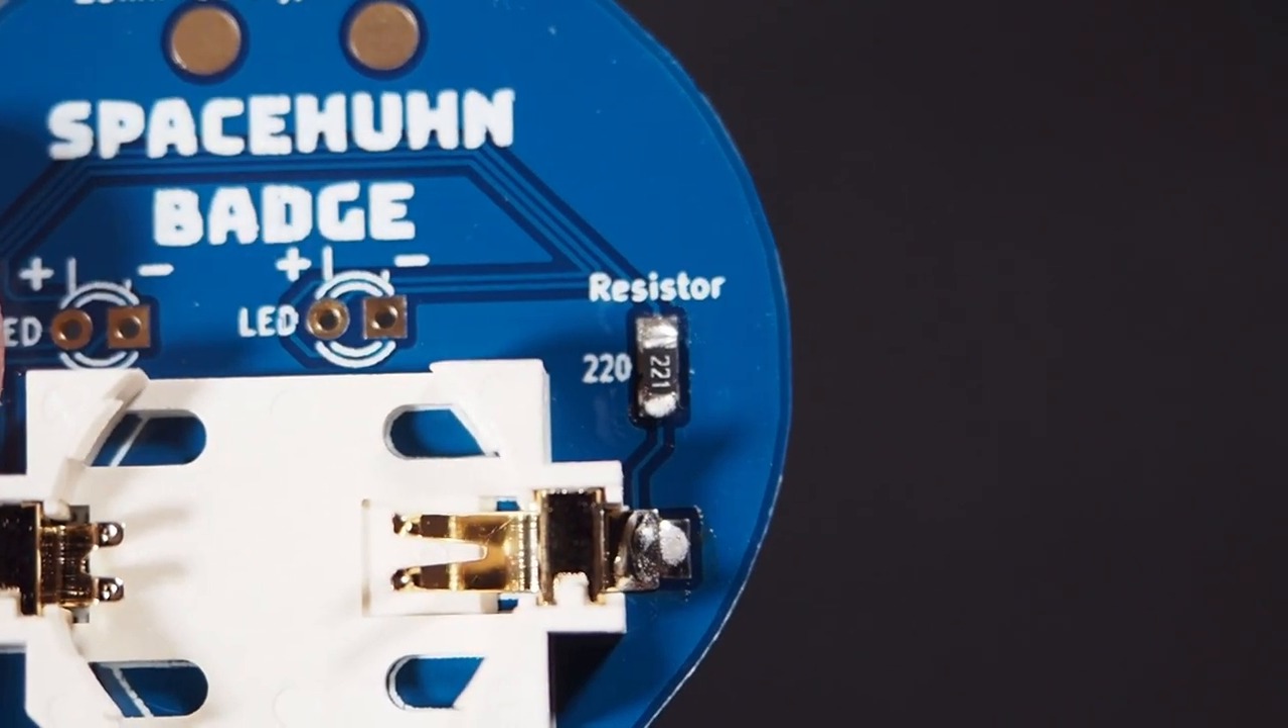And now we have successfully soldered the SMD resistor. Now keep in mind this resistor is just here to dim the brightness of the LEDs.